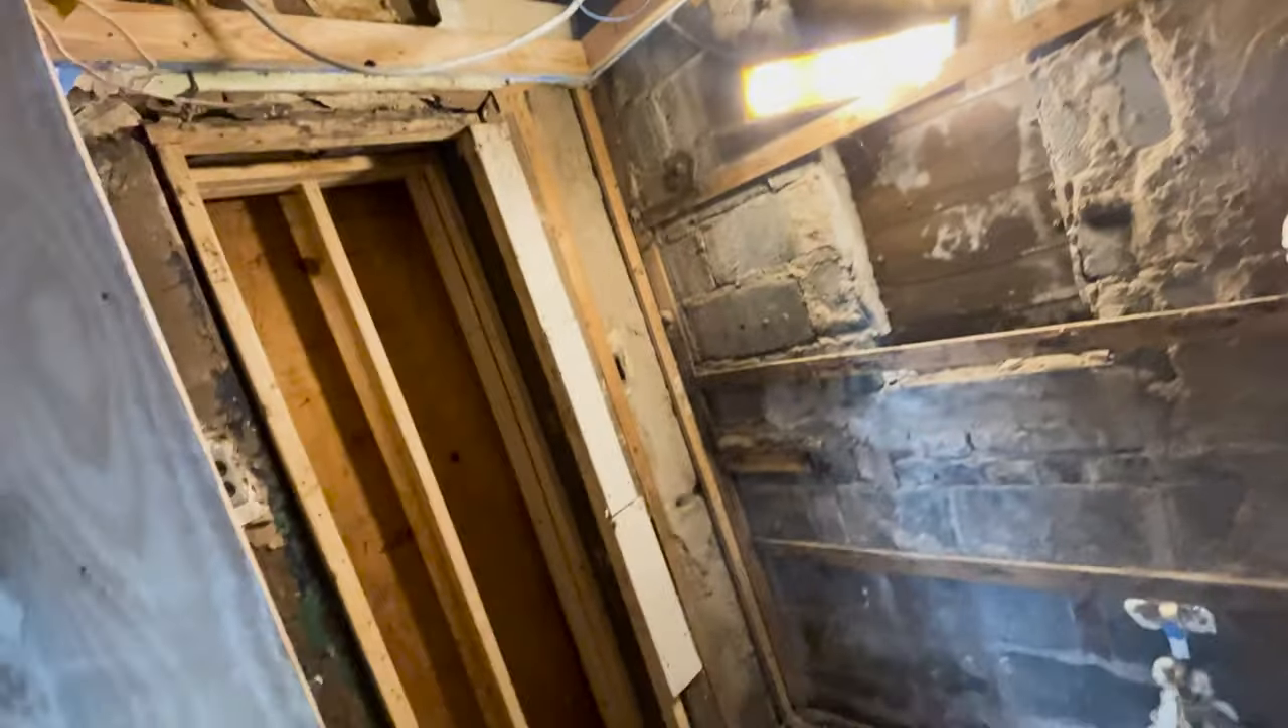We got the bathroom all taken care of. So that's completely gutted out.